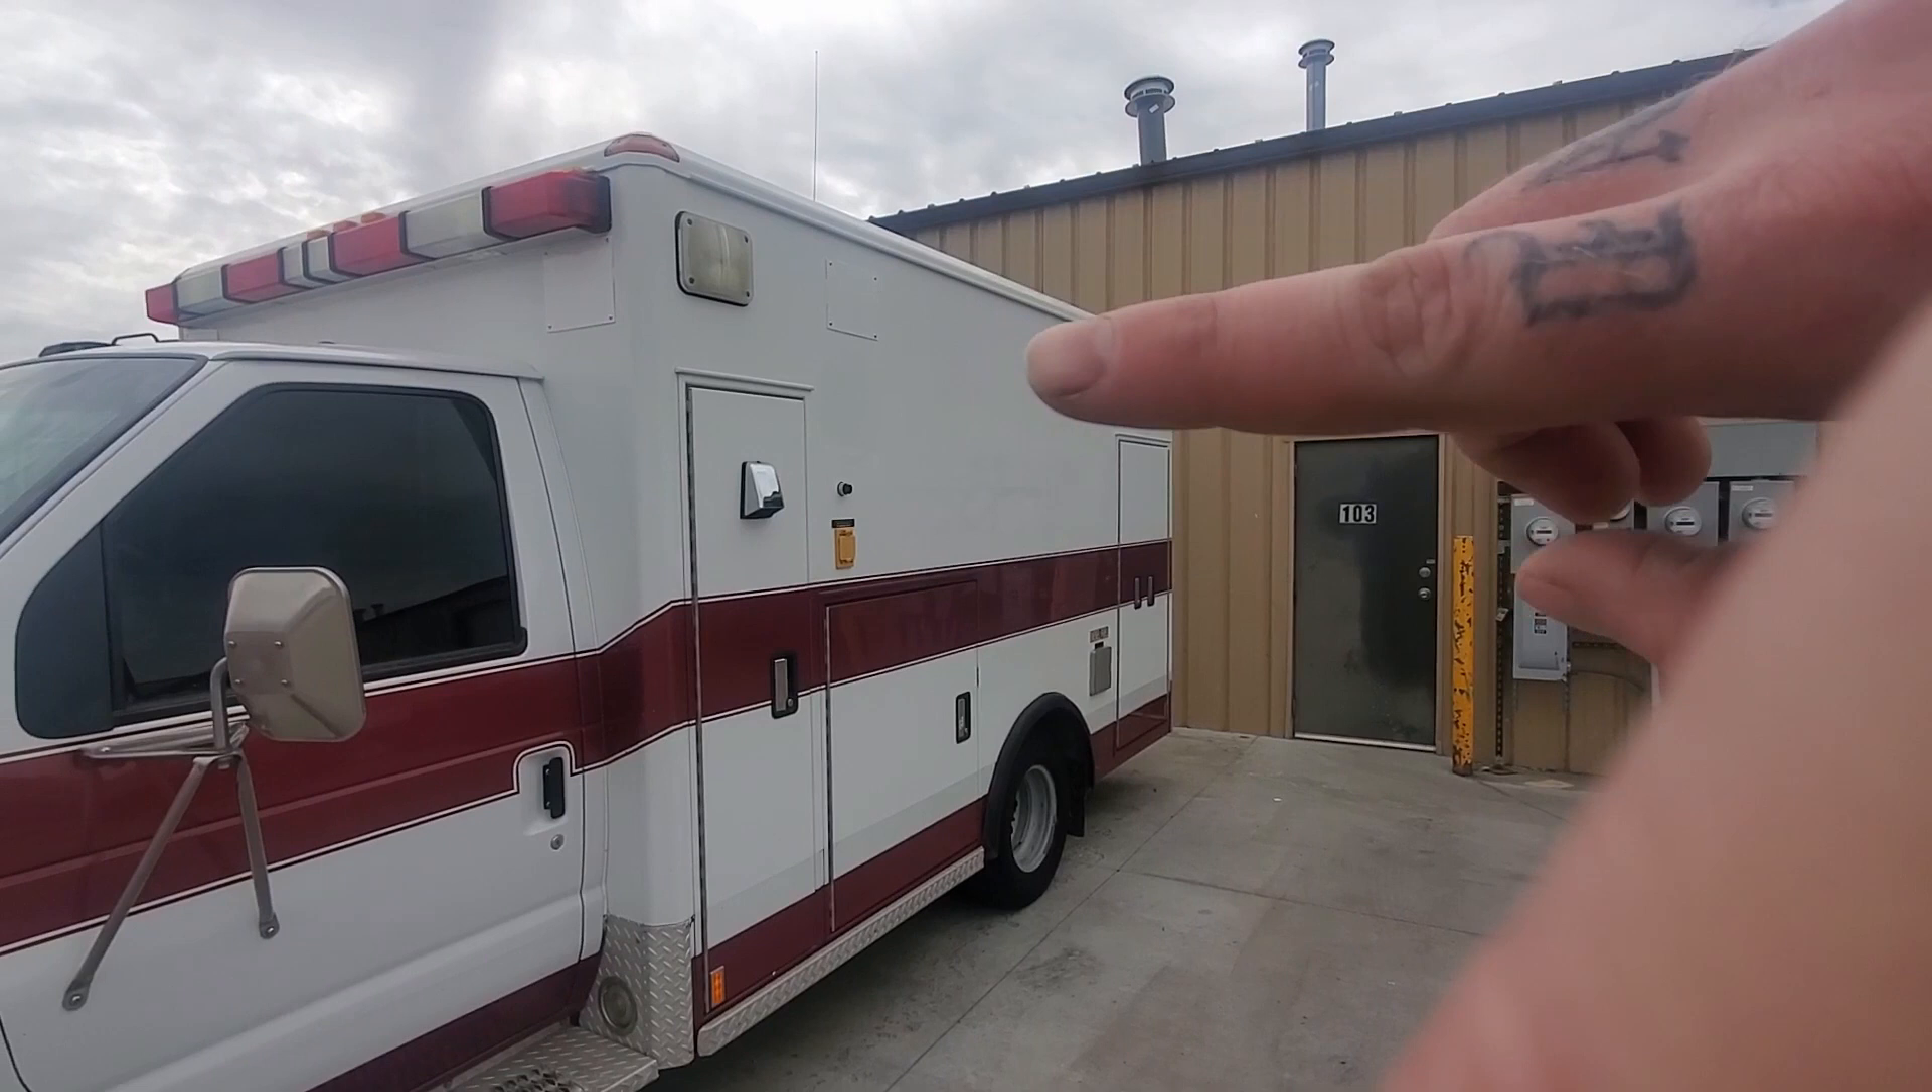I still have to get that front light bar off.